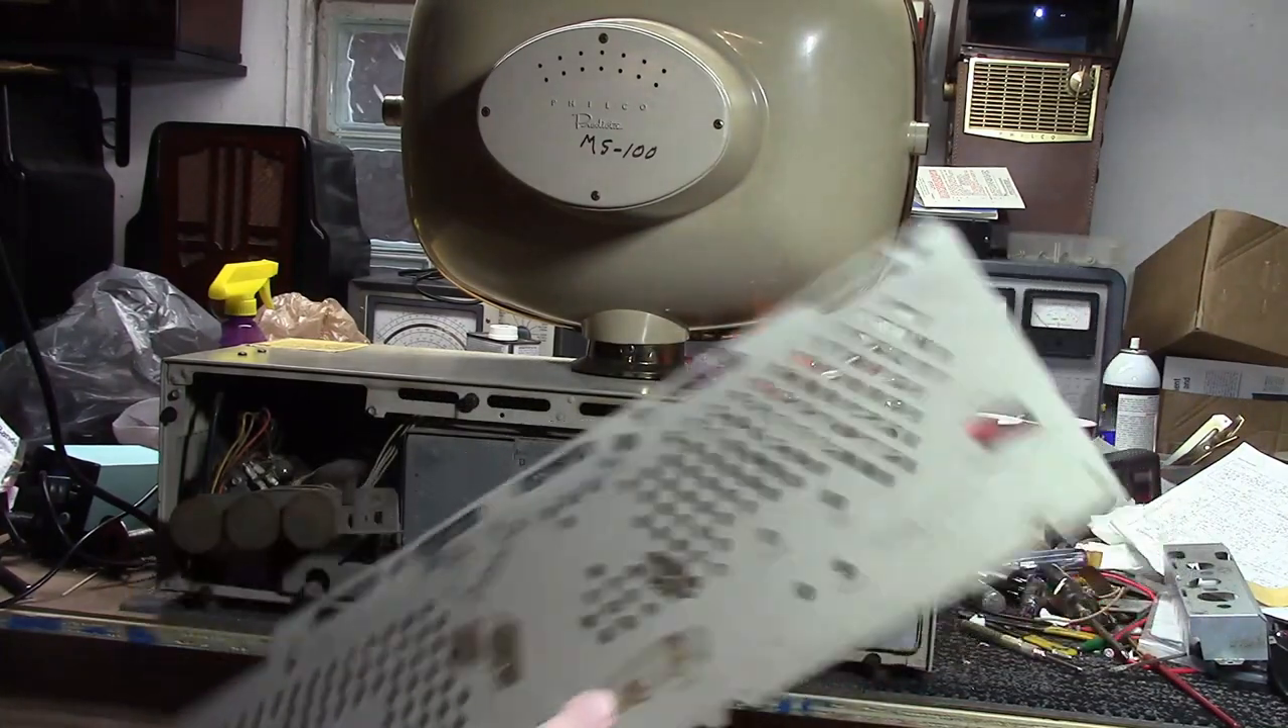I've already taken the back off.